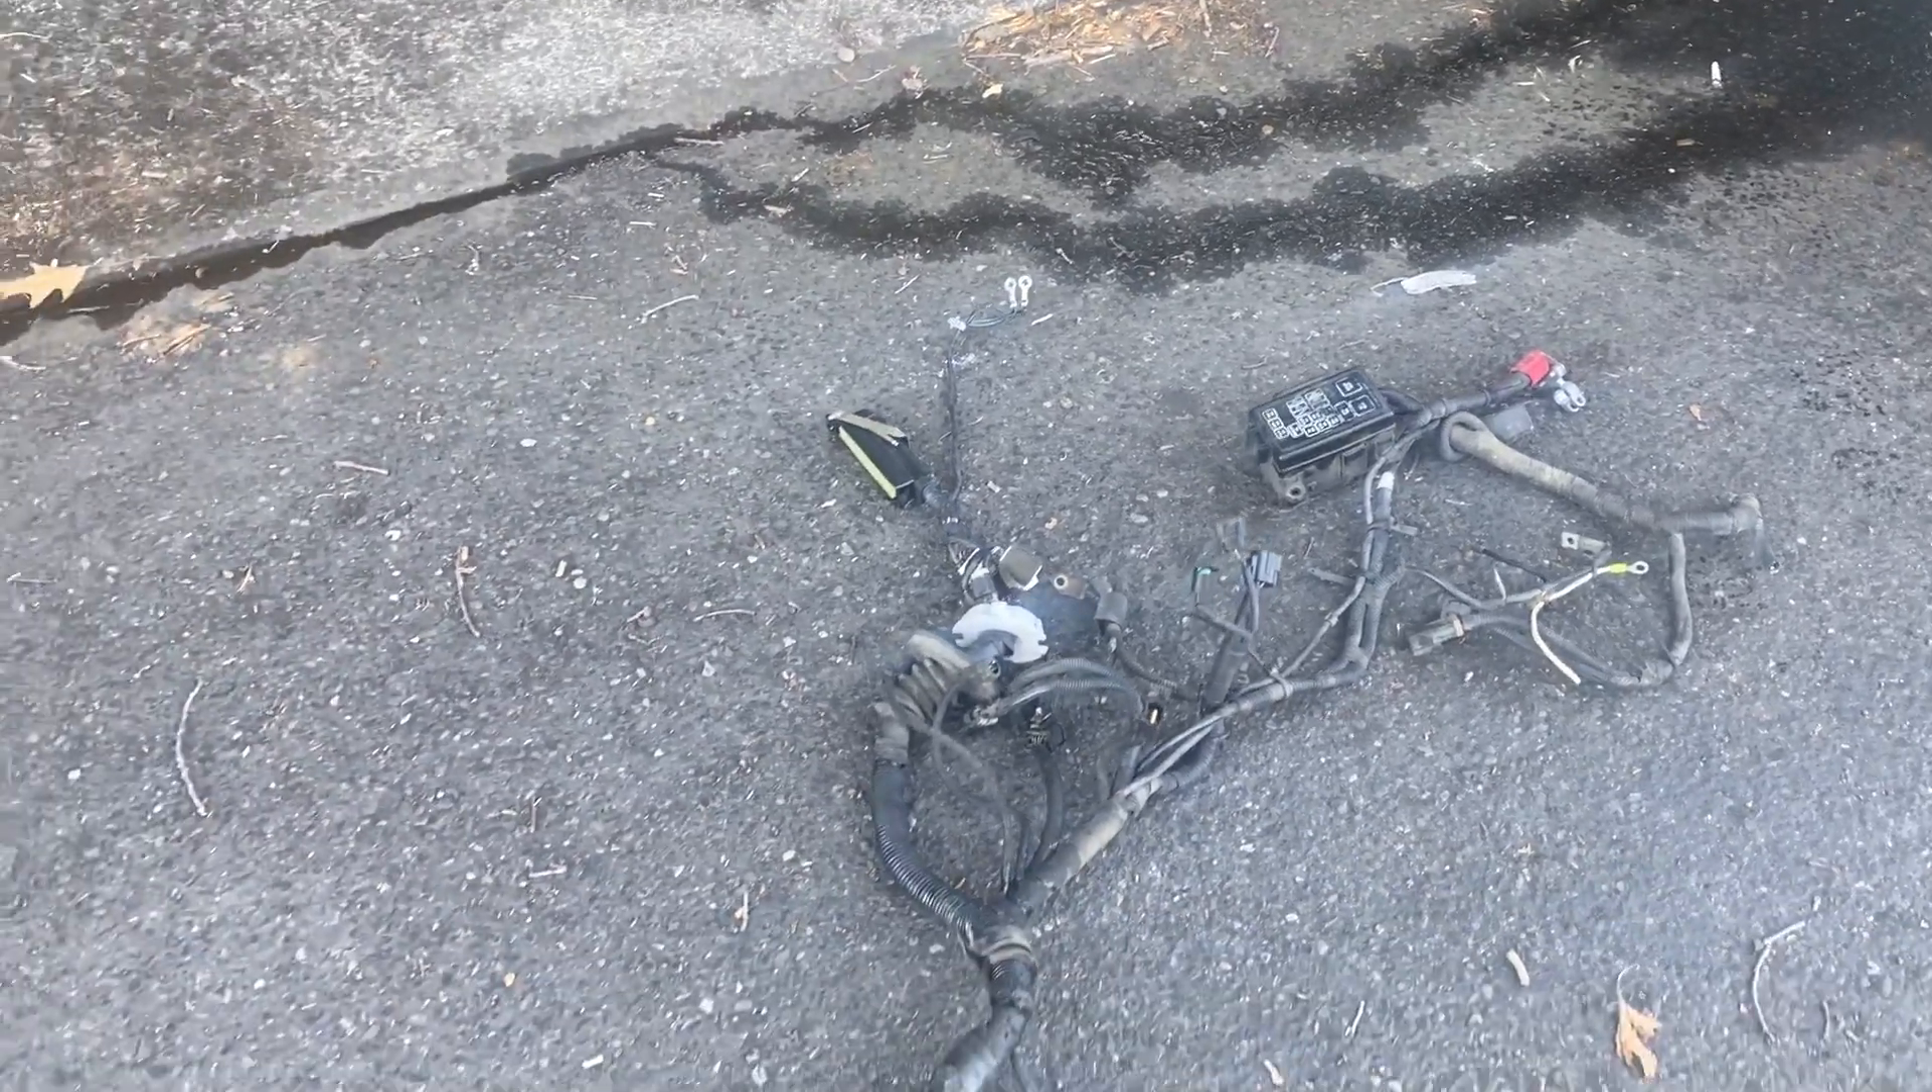We have successfully removed the harness from the rig.